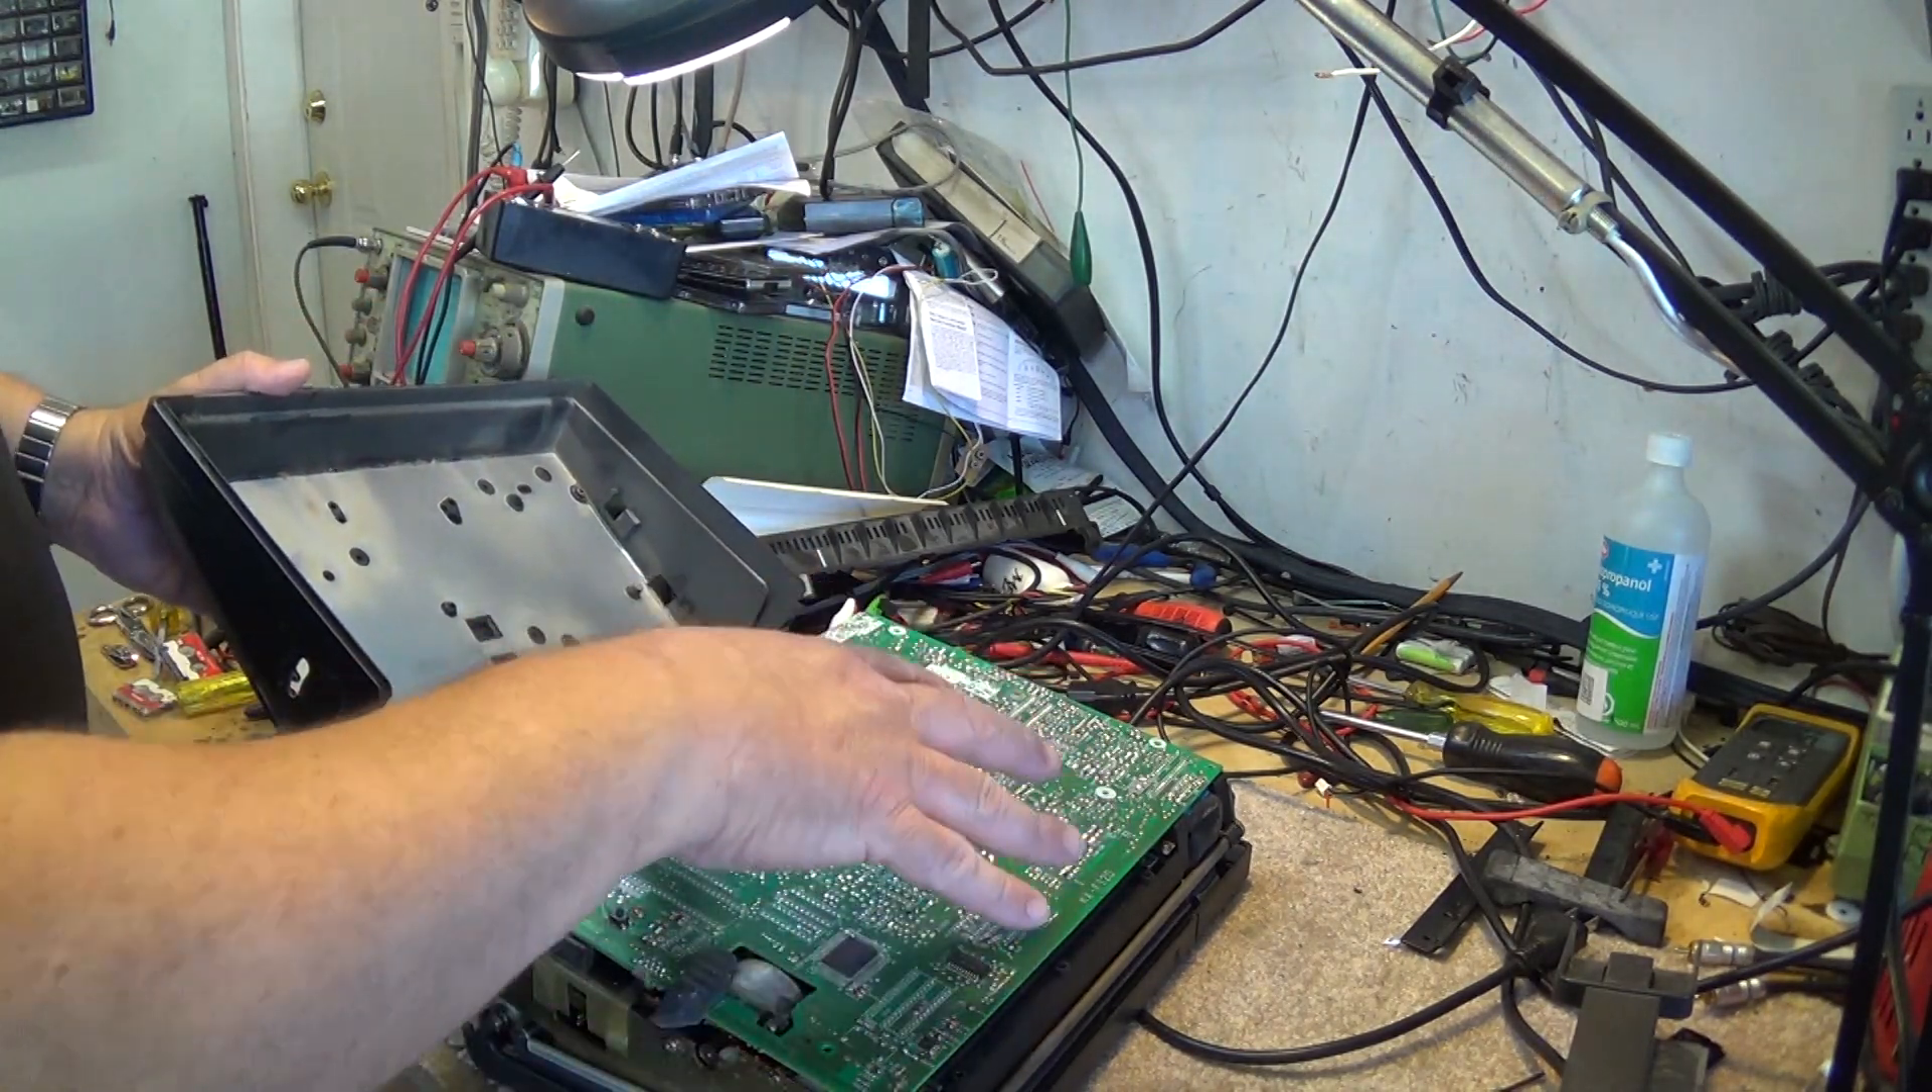There we go. Bottom cover off.